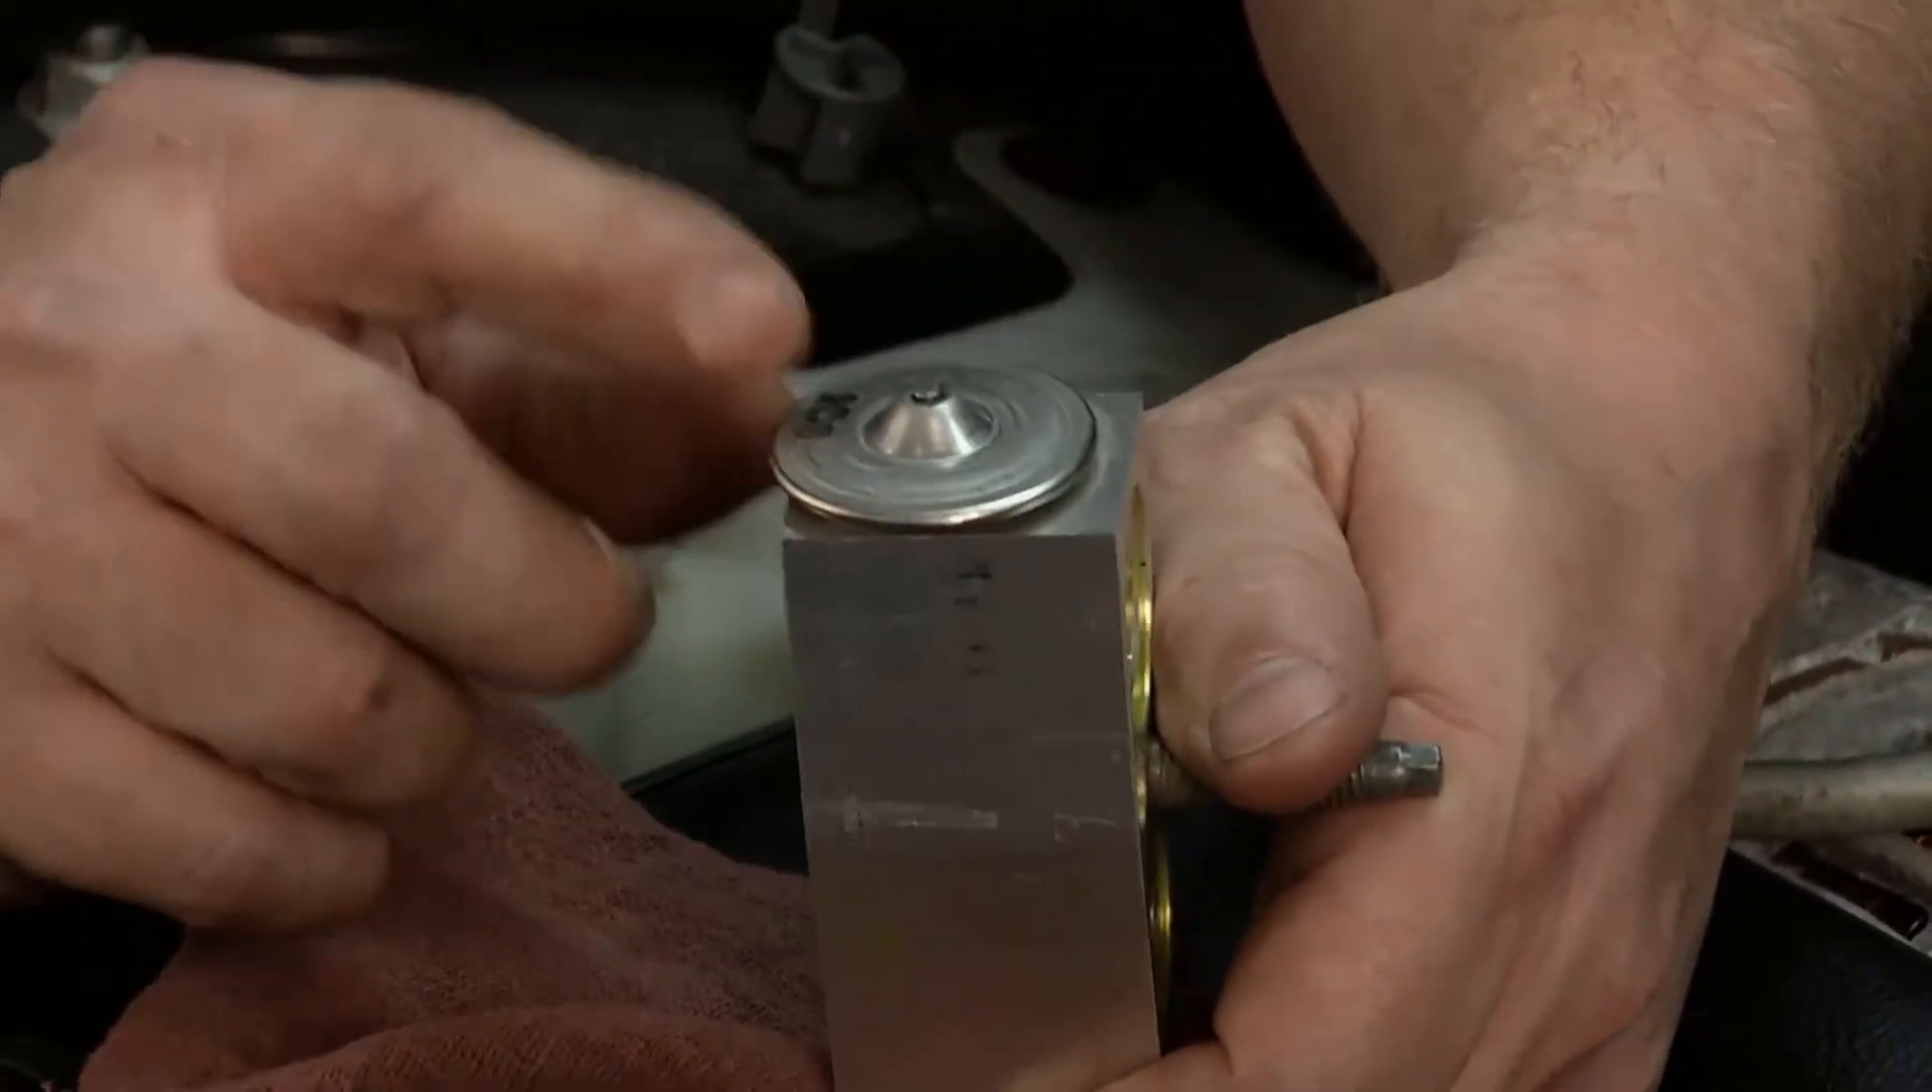We've got the old thermostatic expansion valve H-block all removed.